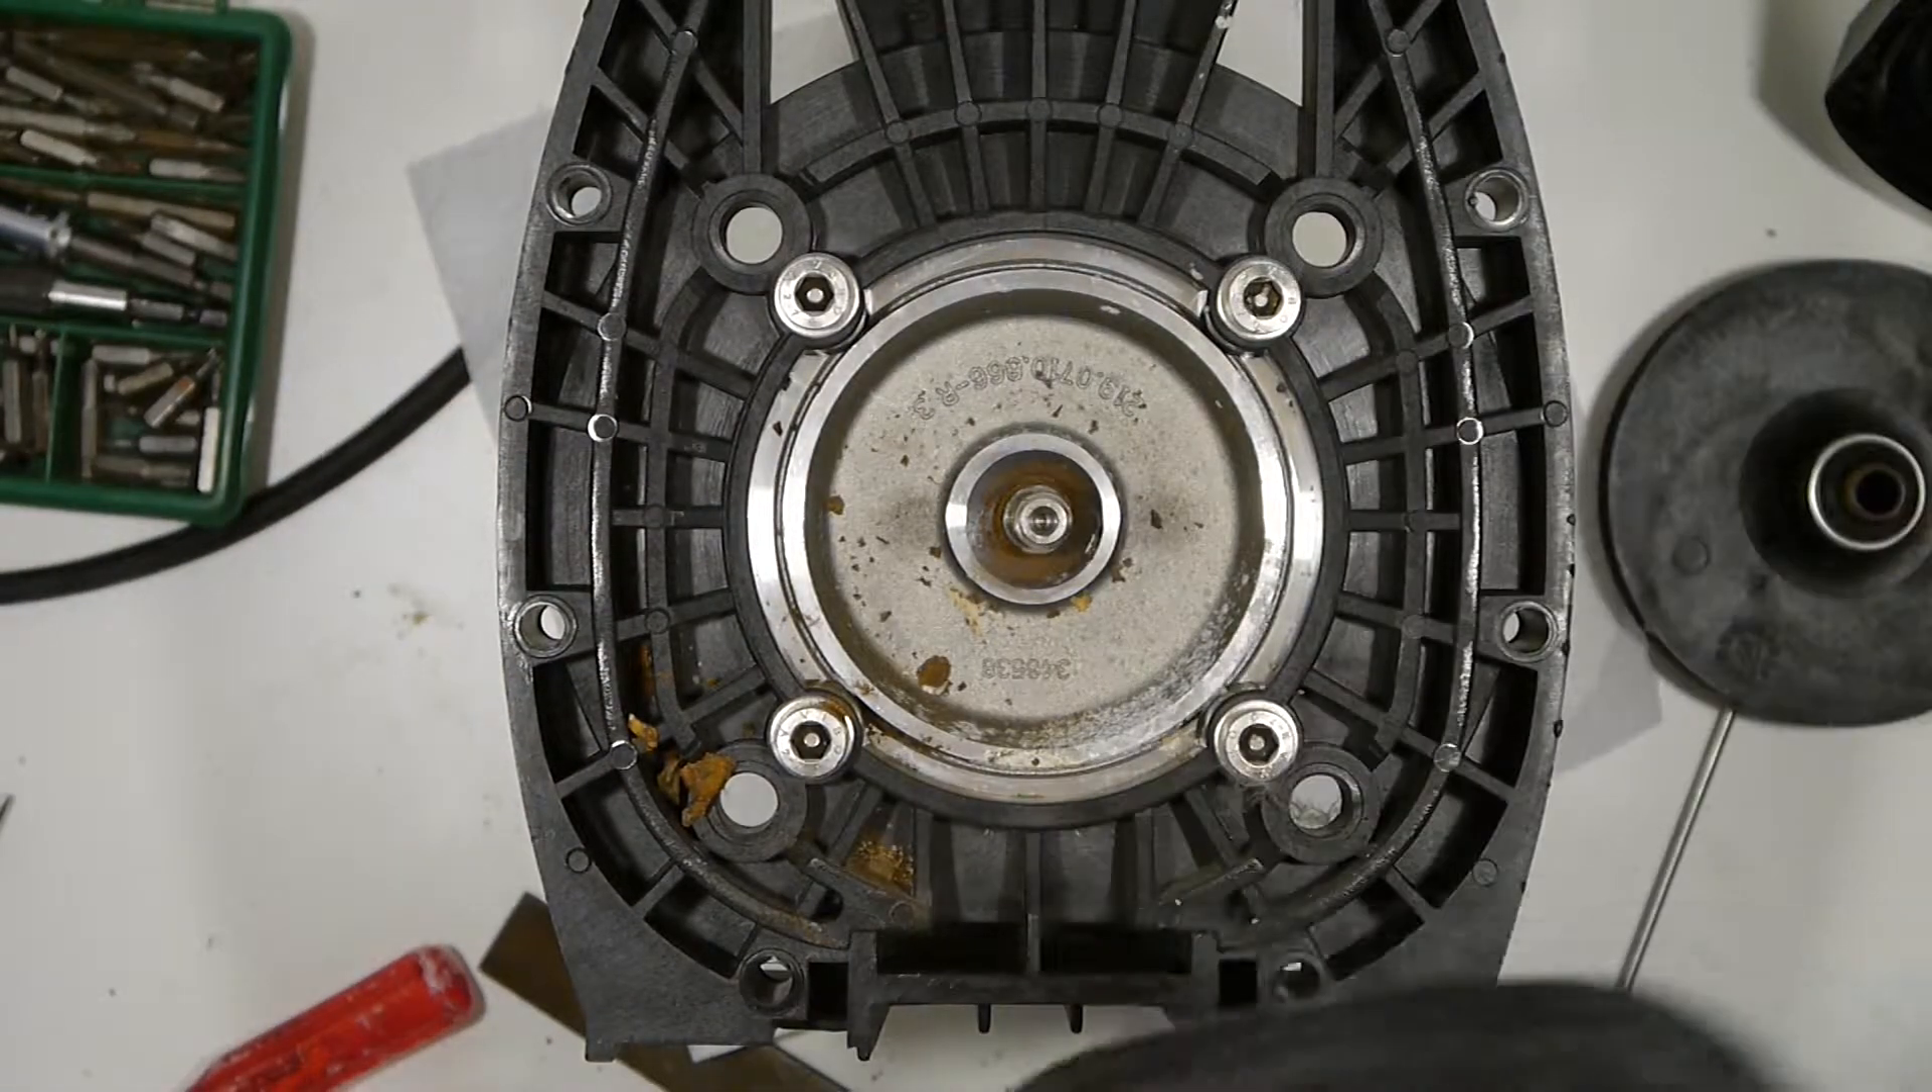After removing the plastic covering there are four screws revealed.